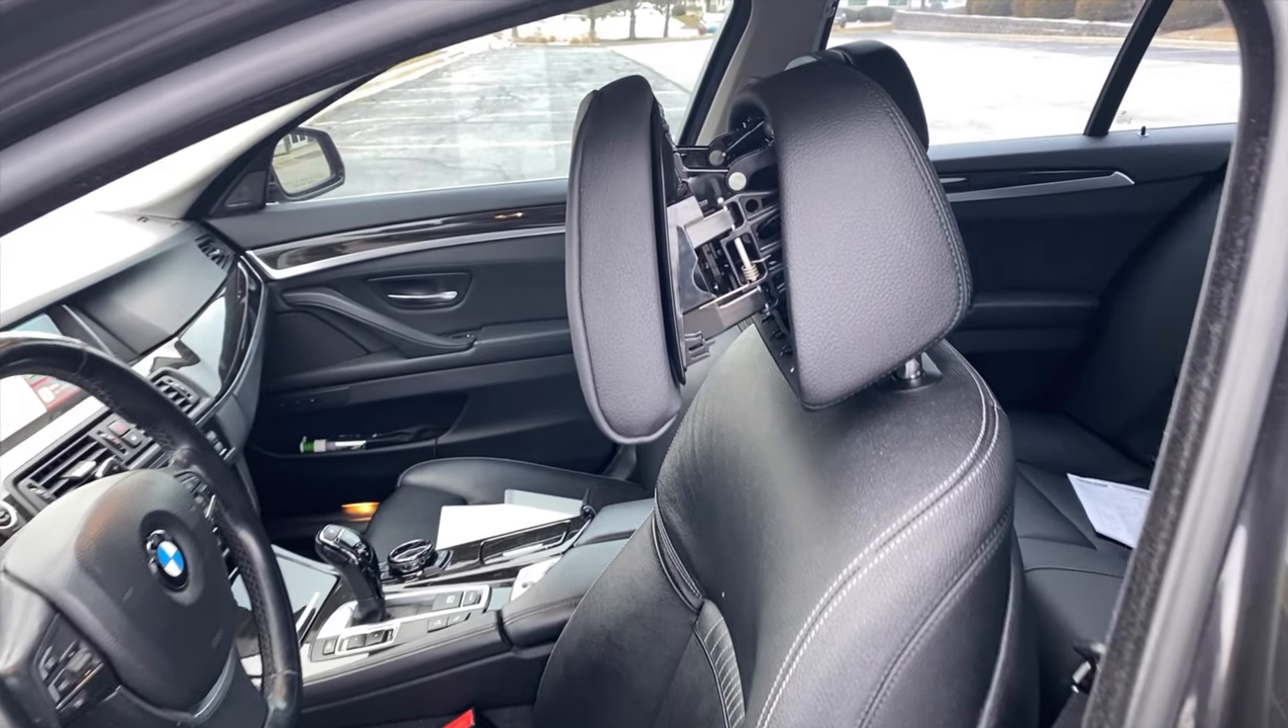I felt something wasn't just right as I was sitting in my normally very very comfortable seat and that's when I realized that the headrest restraining system has deployed and the headrest was sticking out like it is now.